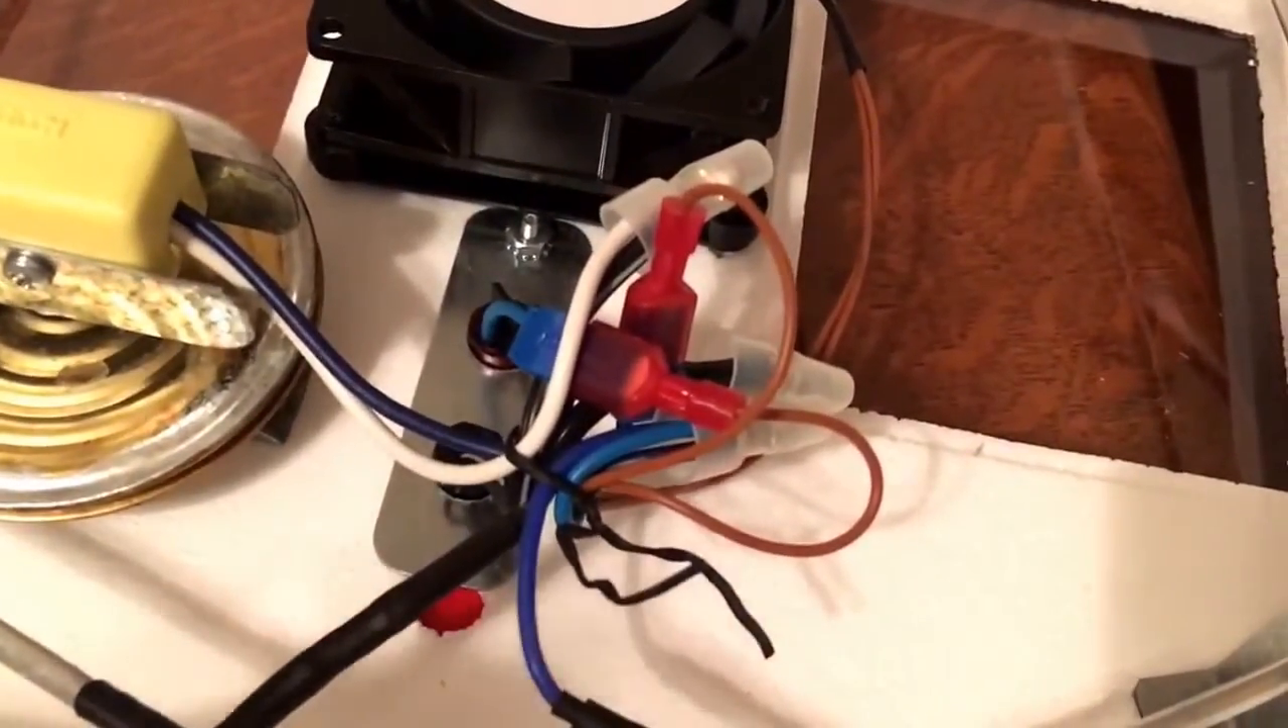Okie doke so I got the quick connects on and I got the cords plugged into them.